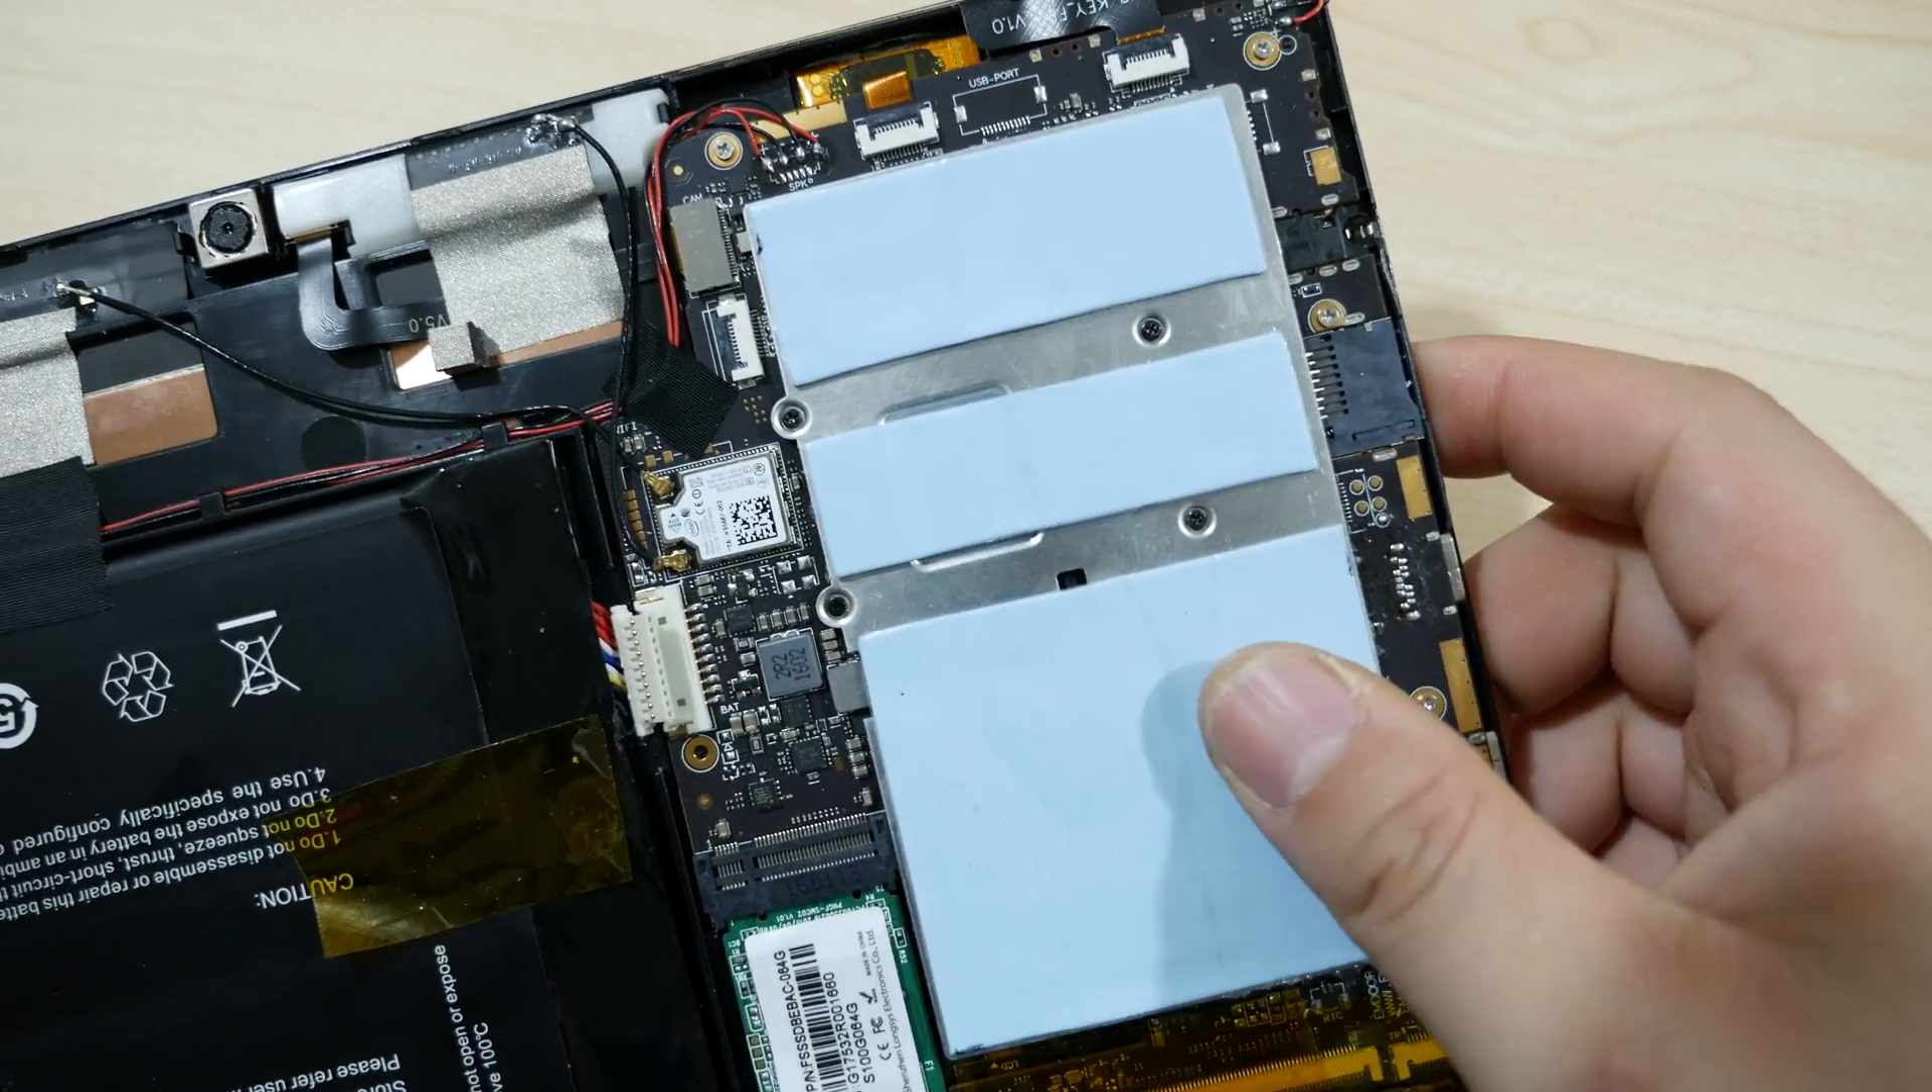I did leave a little gap for the screw holes just in case but this layout does cover most of the heat sink and should transfer a lot of heat.